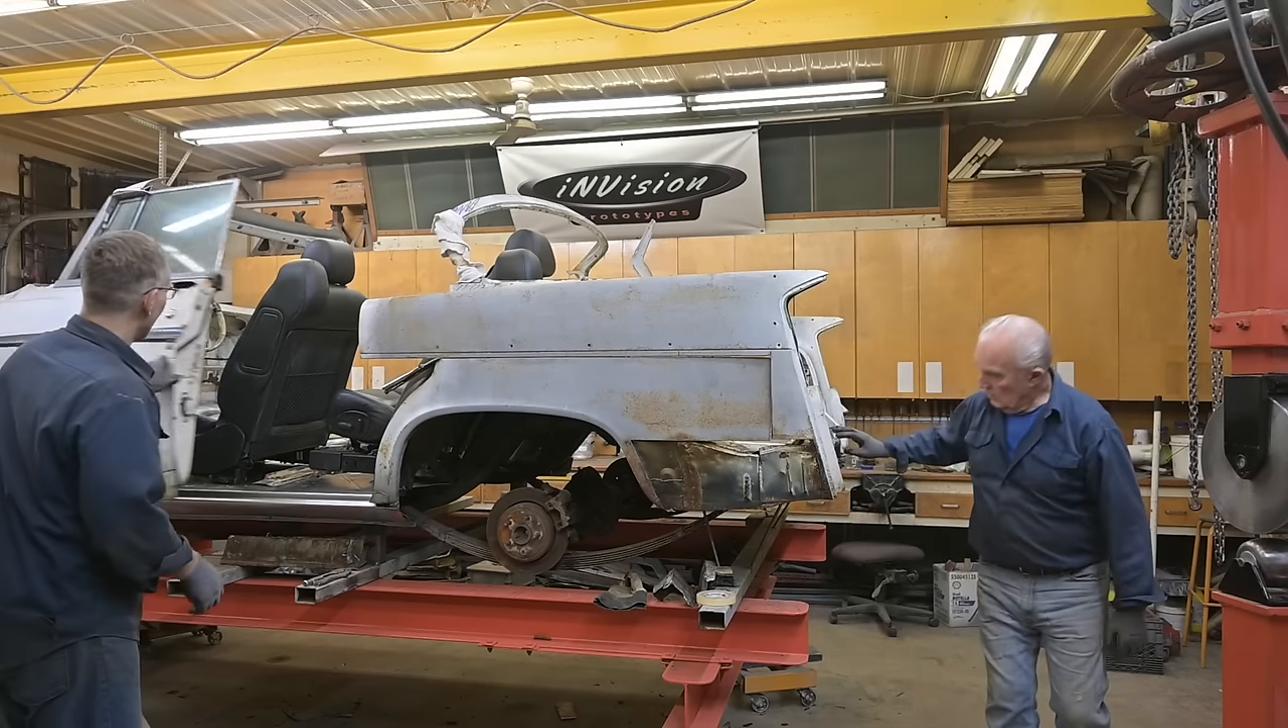We have a bit of a gap here to fill. And a tail light and a bumper missing.